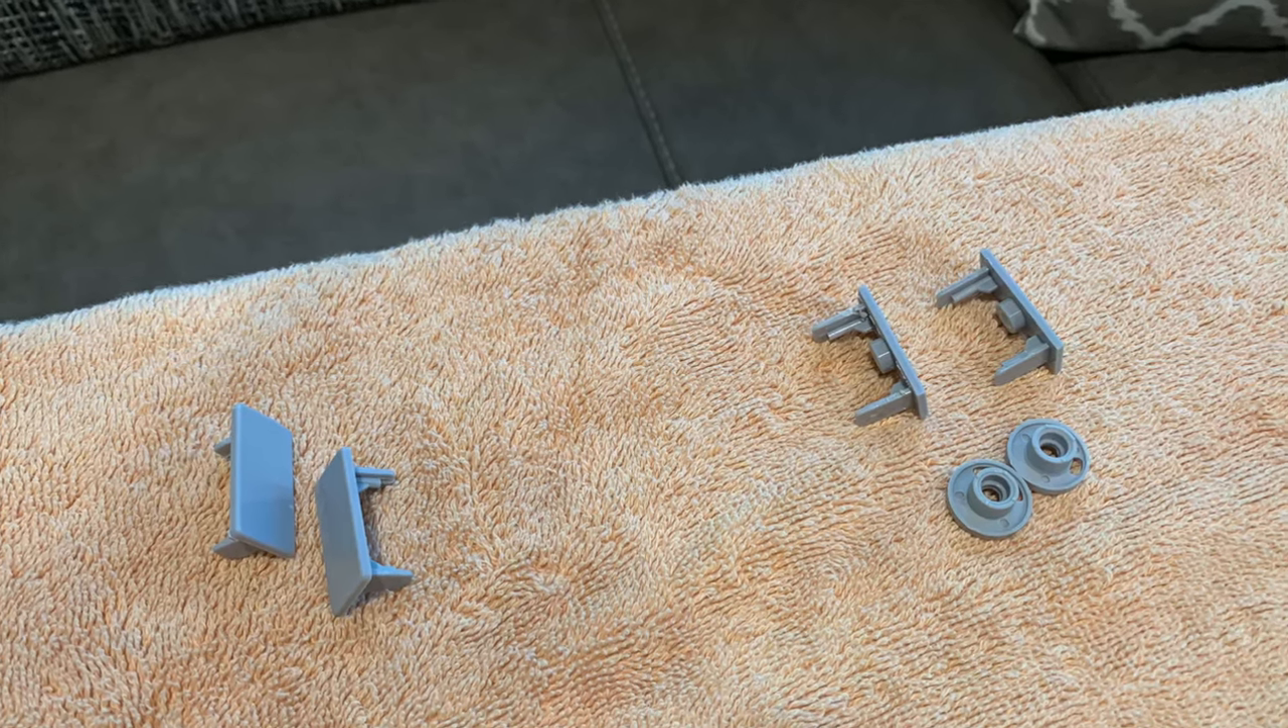At this point, you should have four end caps and two tensioners free from the shade.